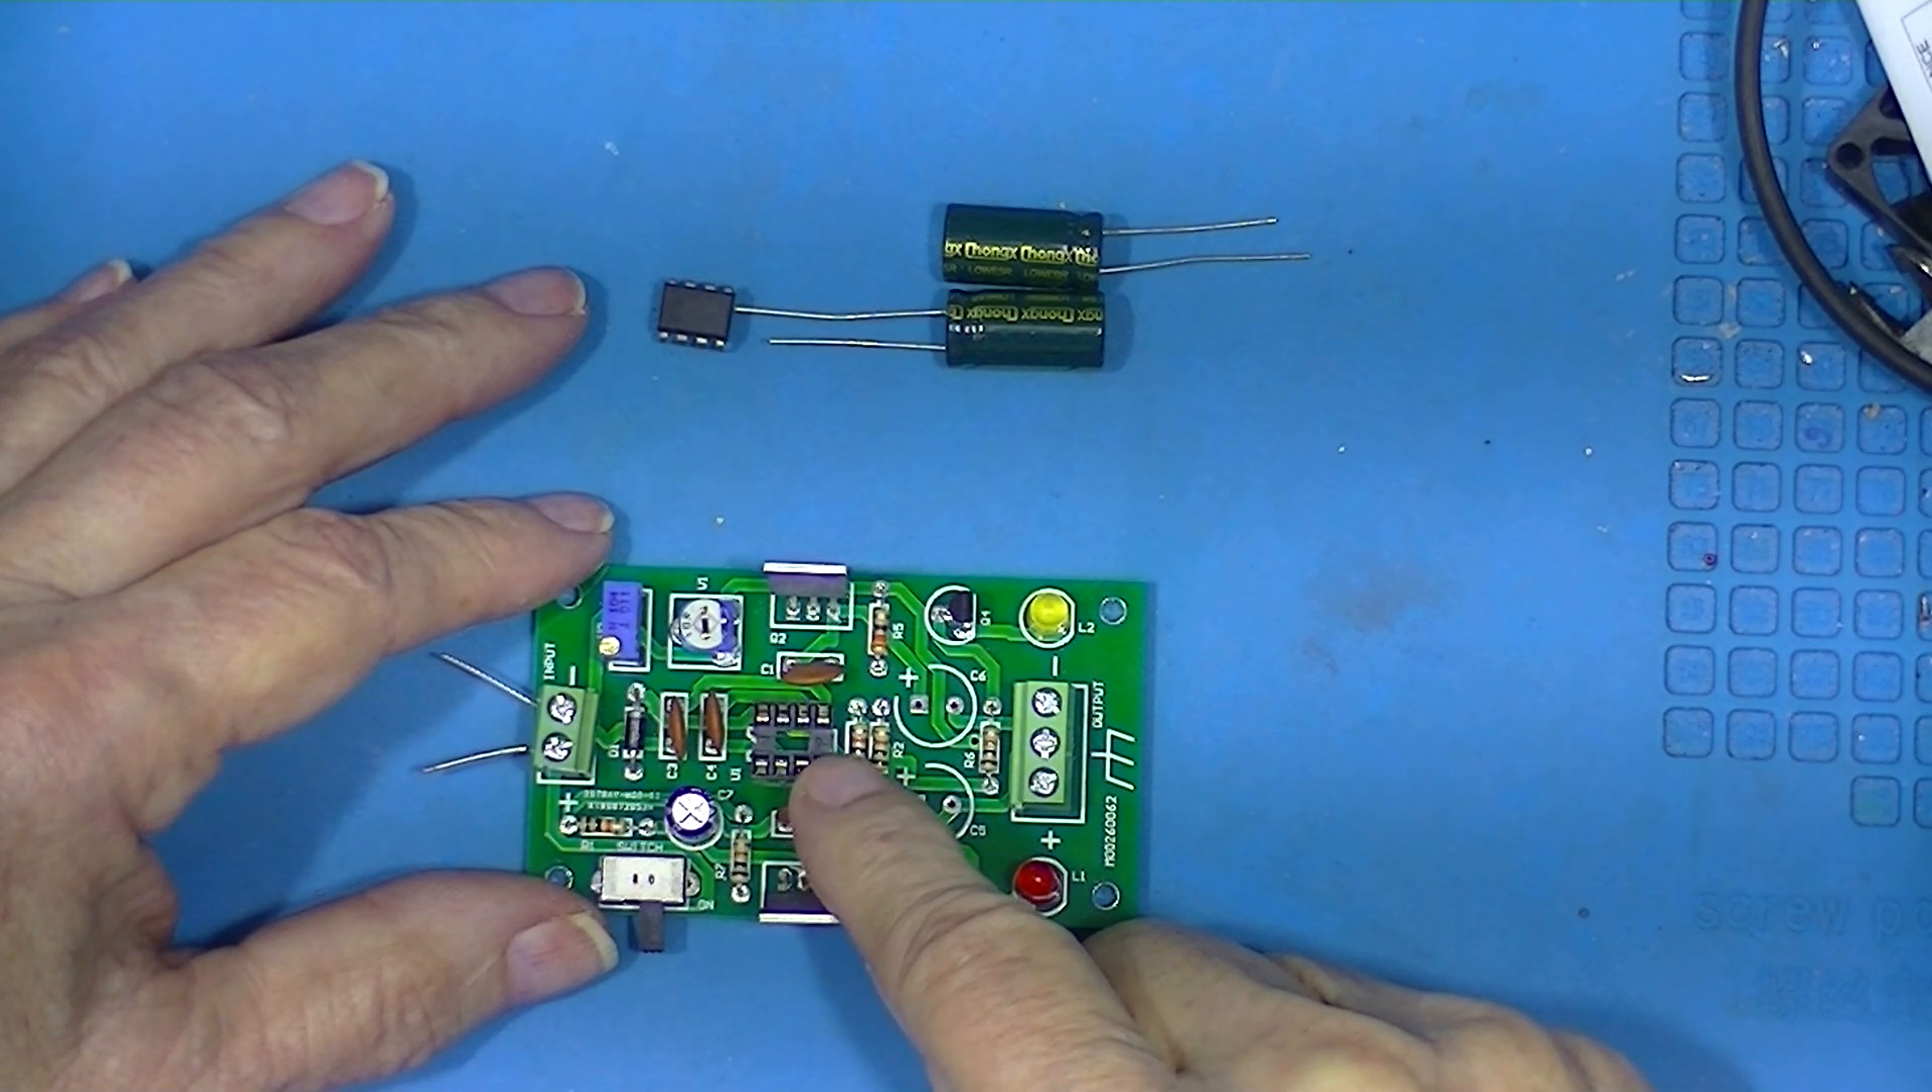And I have not yet plugged in the LM358.